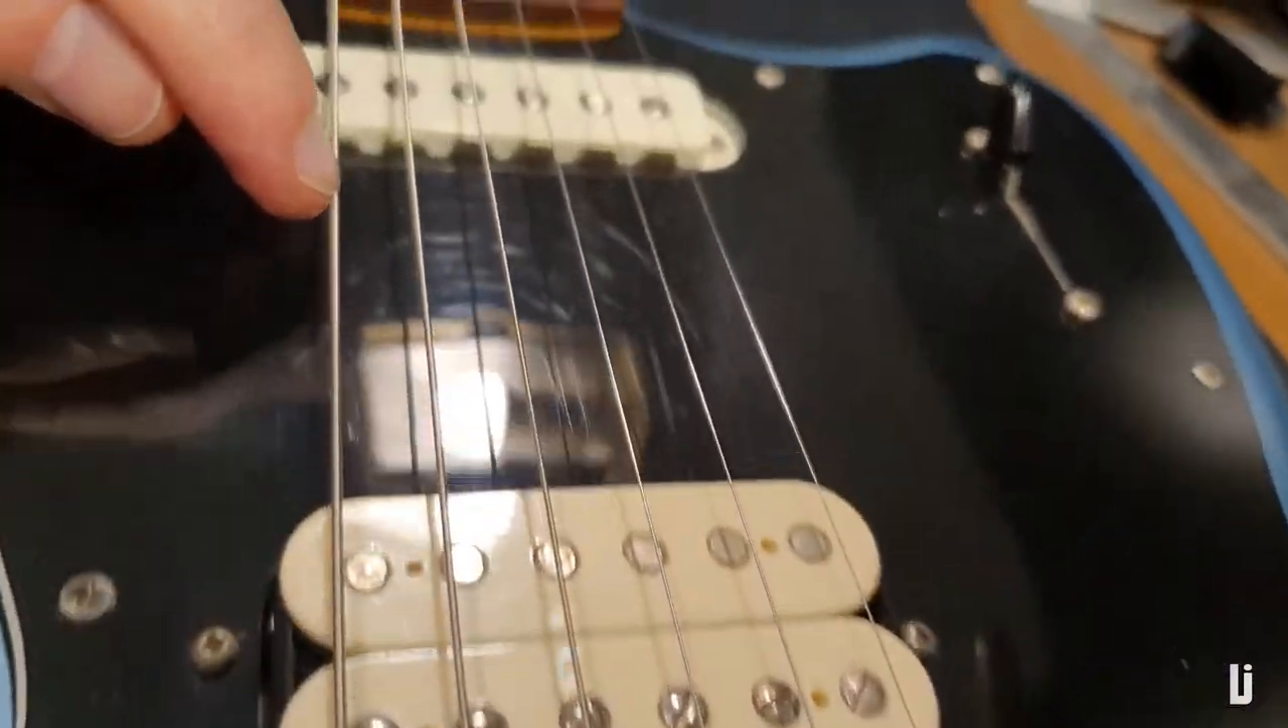String spacing not even close to being aligned with these pole pieces.